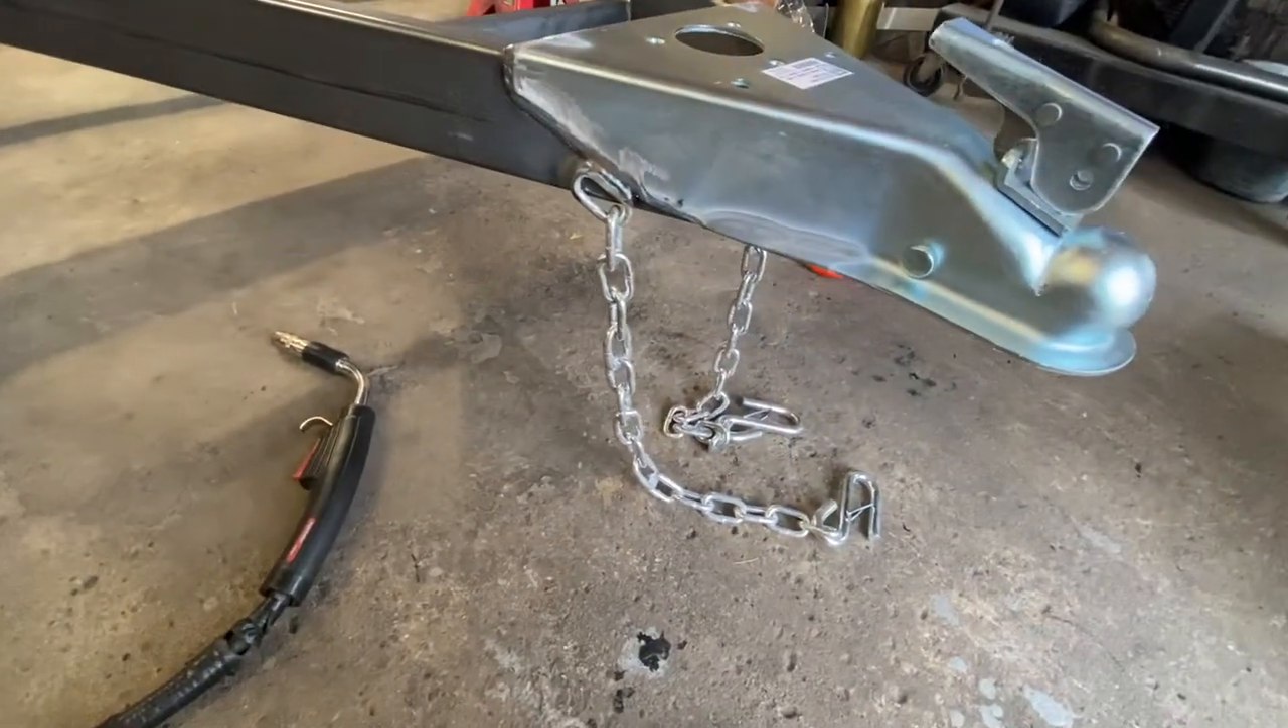All right so the front end is pretty much complete just welded the safety chains on.